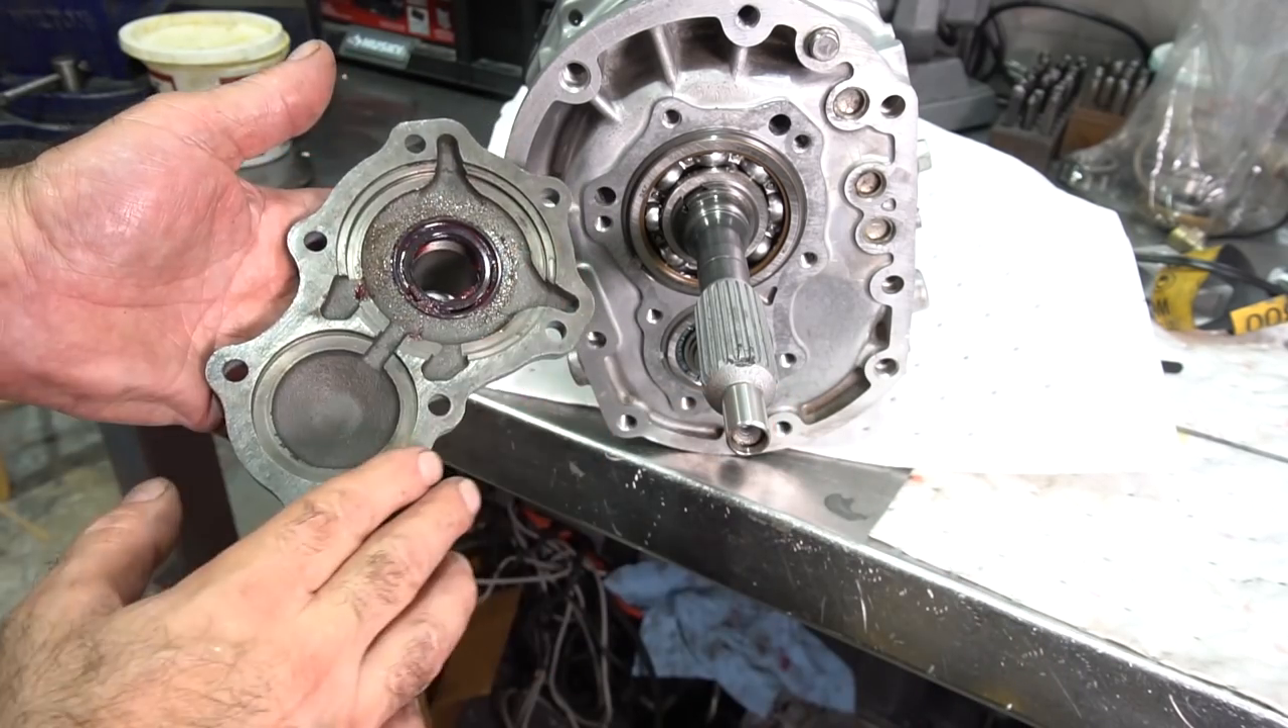Now, we've got the band retainer with the seal already in place.